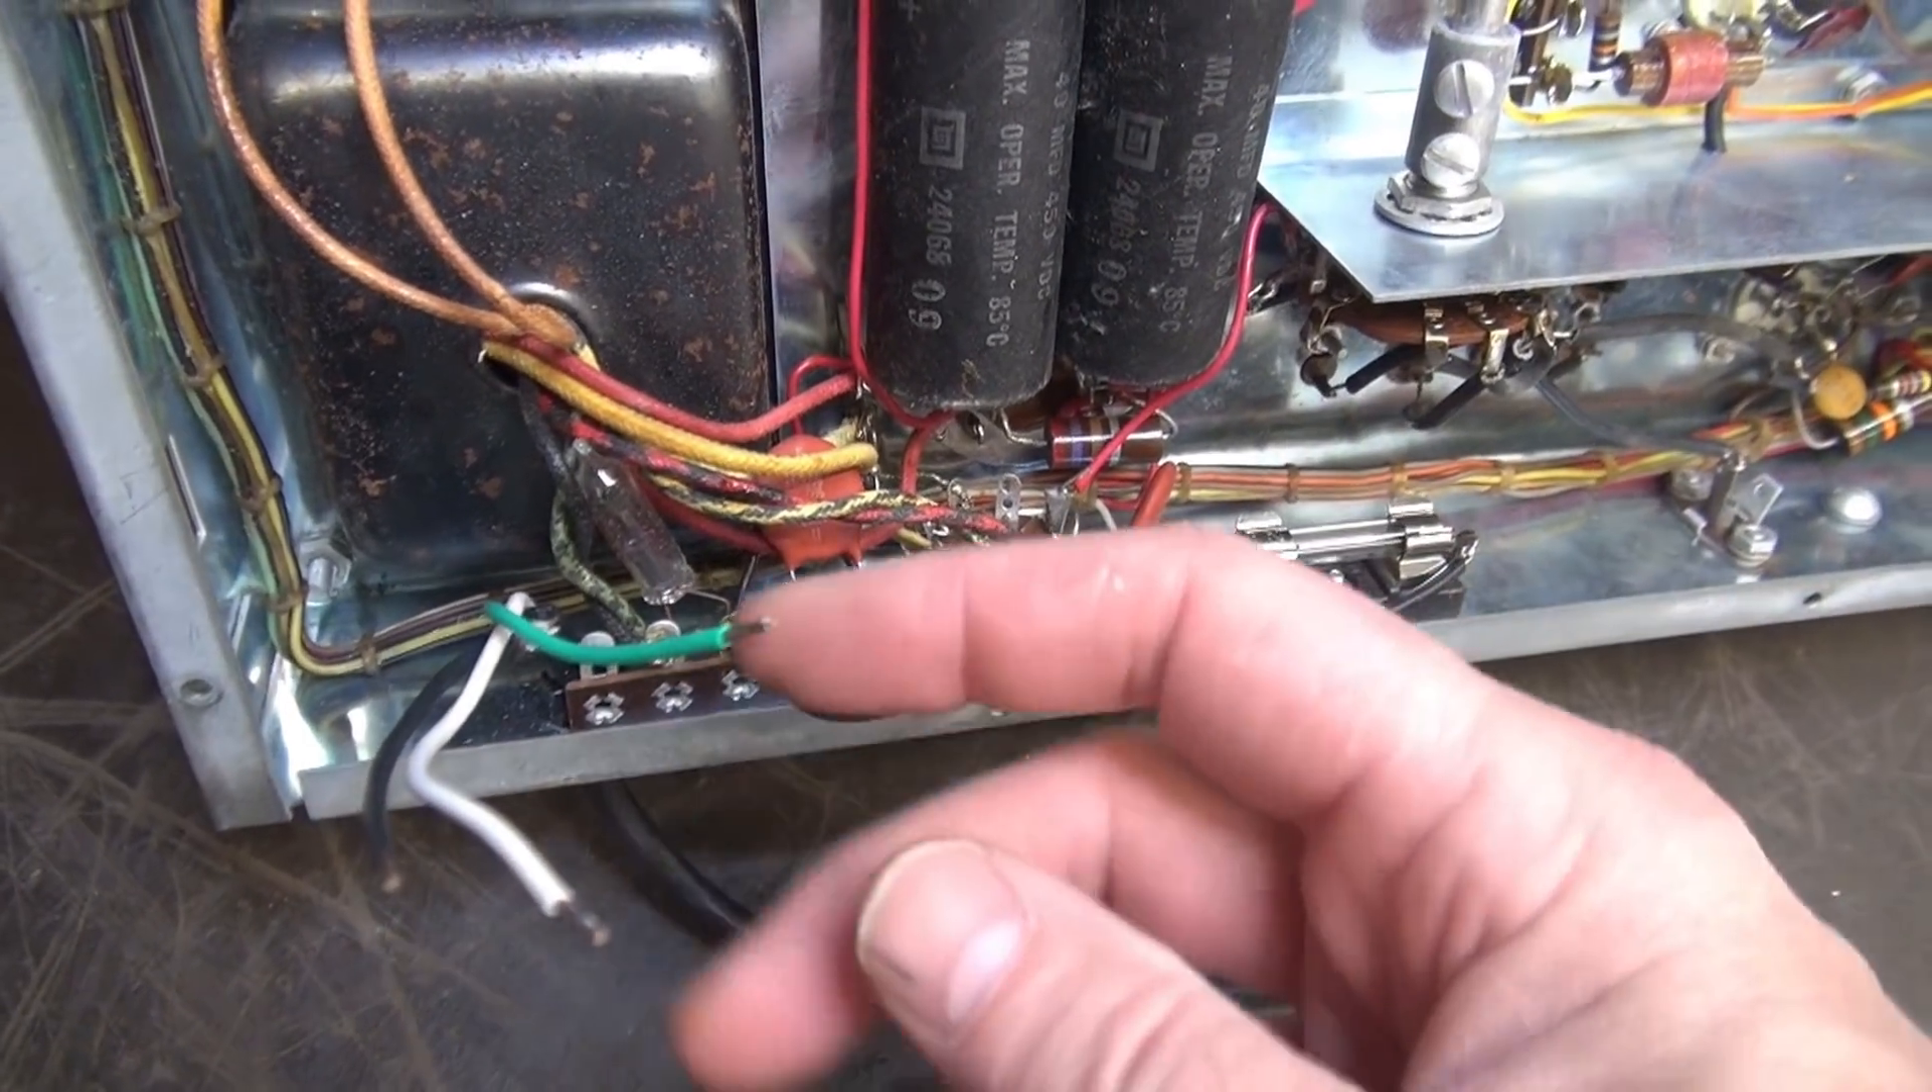There's a new fuse holder installed. The AC cord is ready to be wired.